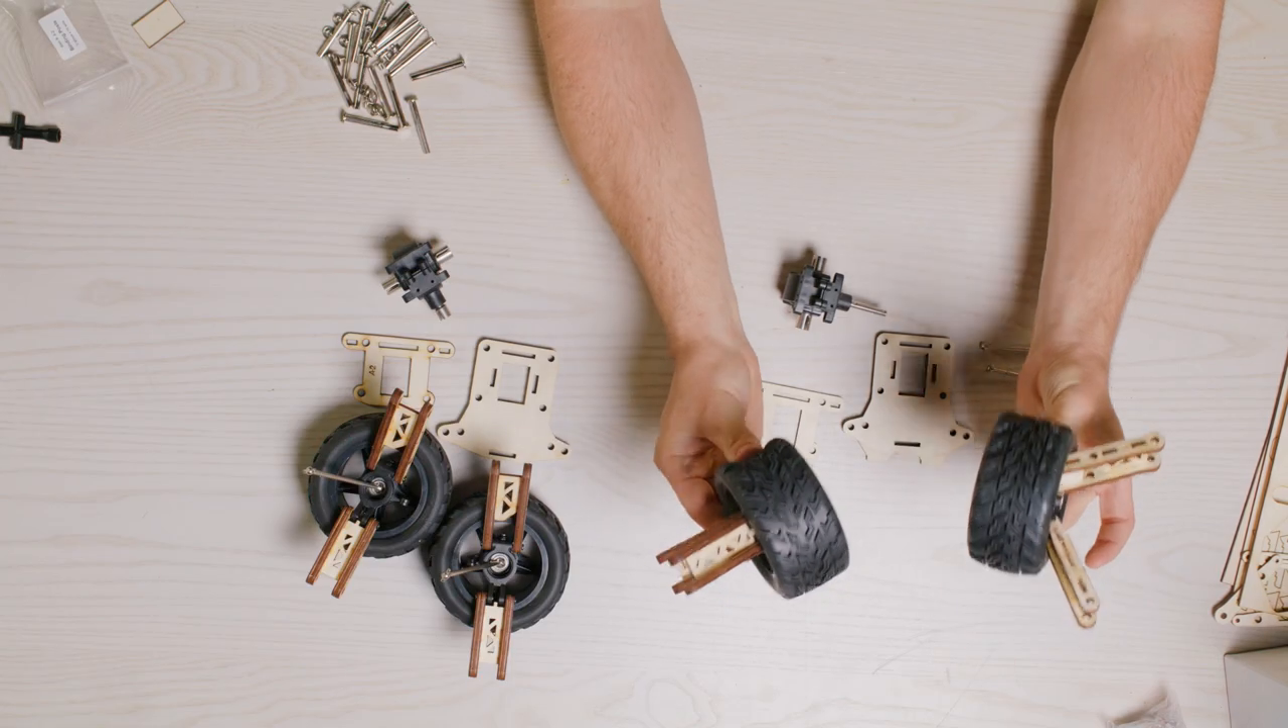You have your control arms that are attached to your tires at this point.